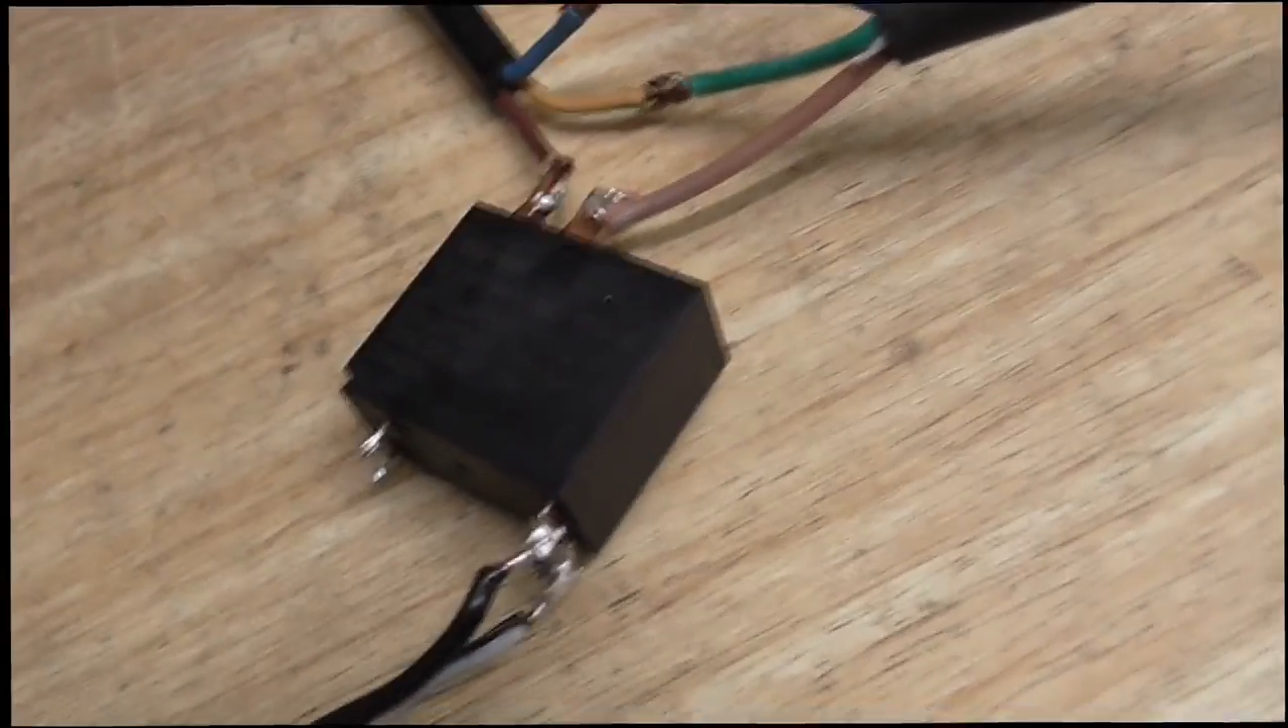And here's the relay all wired up.